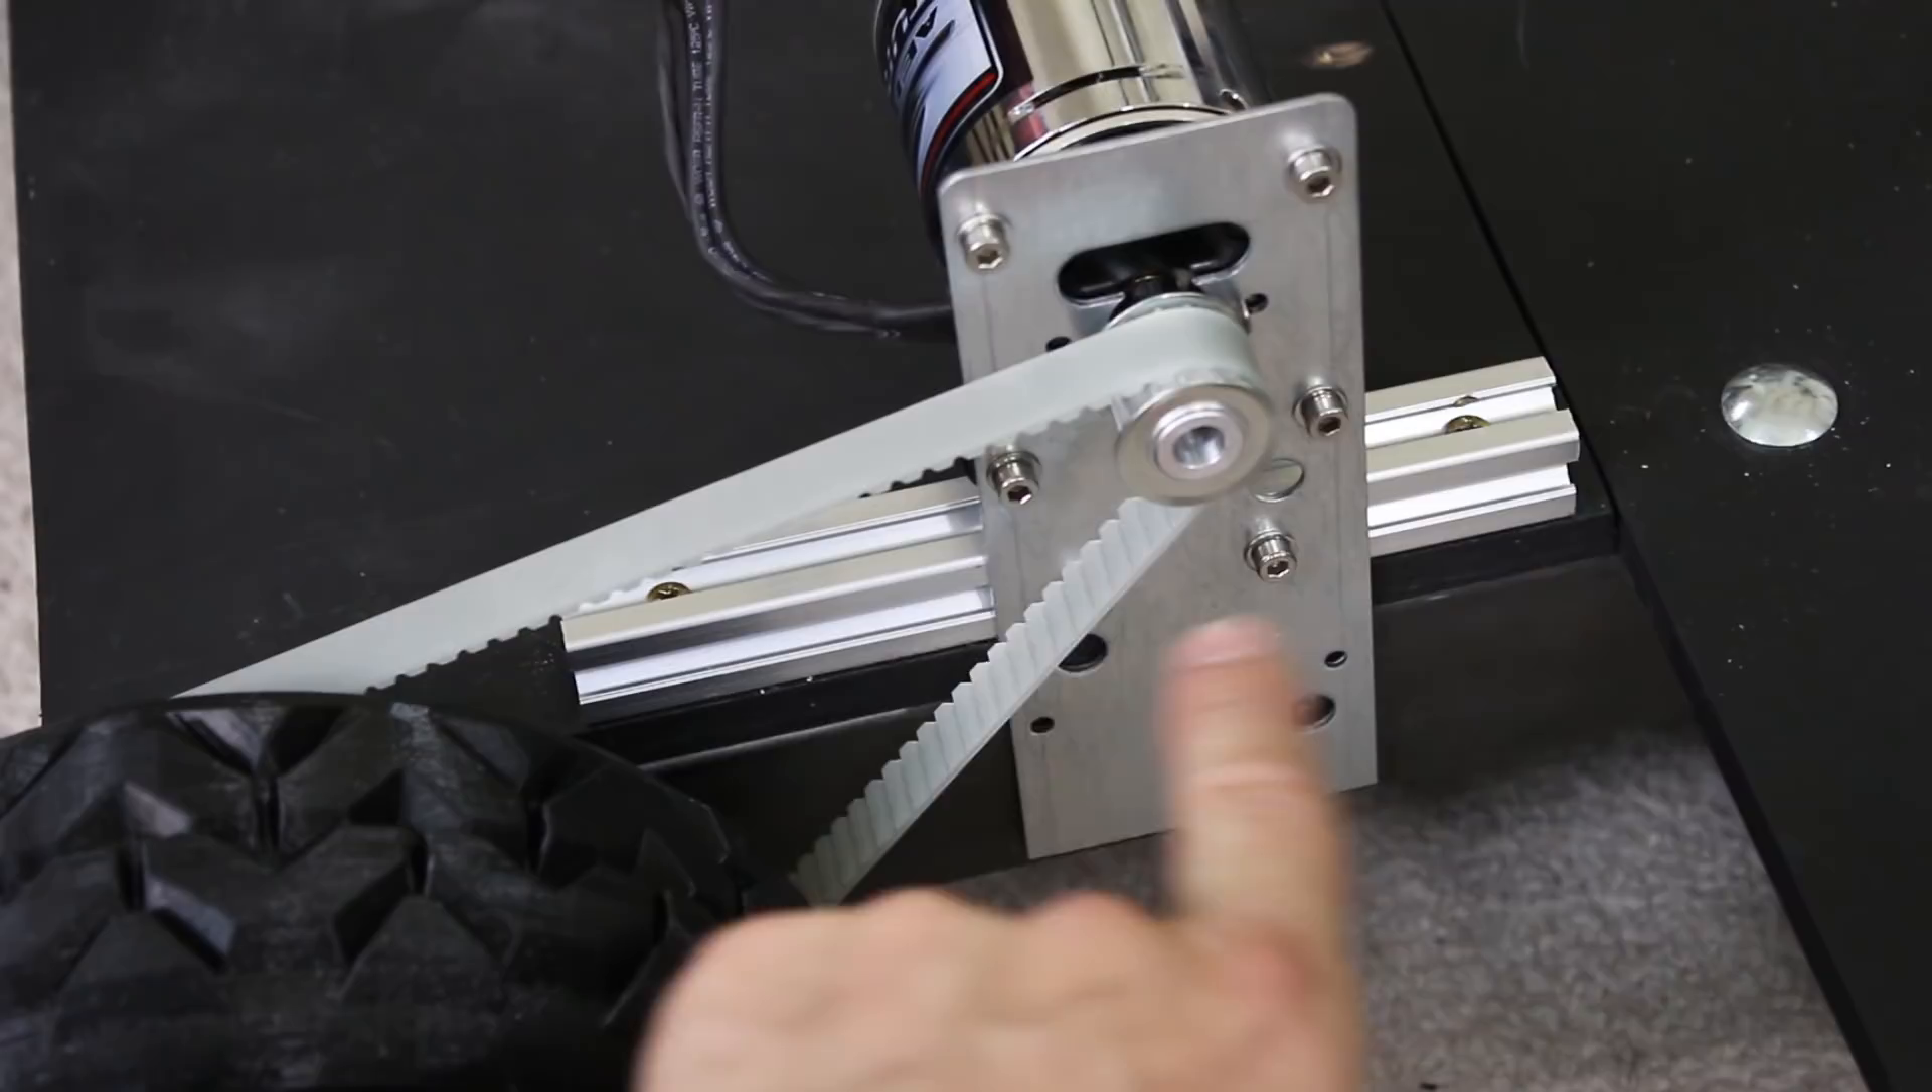I've mounted those brackets on some 2020 extrusion with some t-nuts so I can tension the belt up.